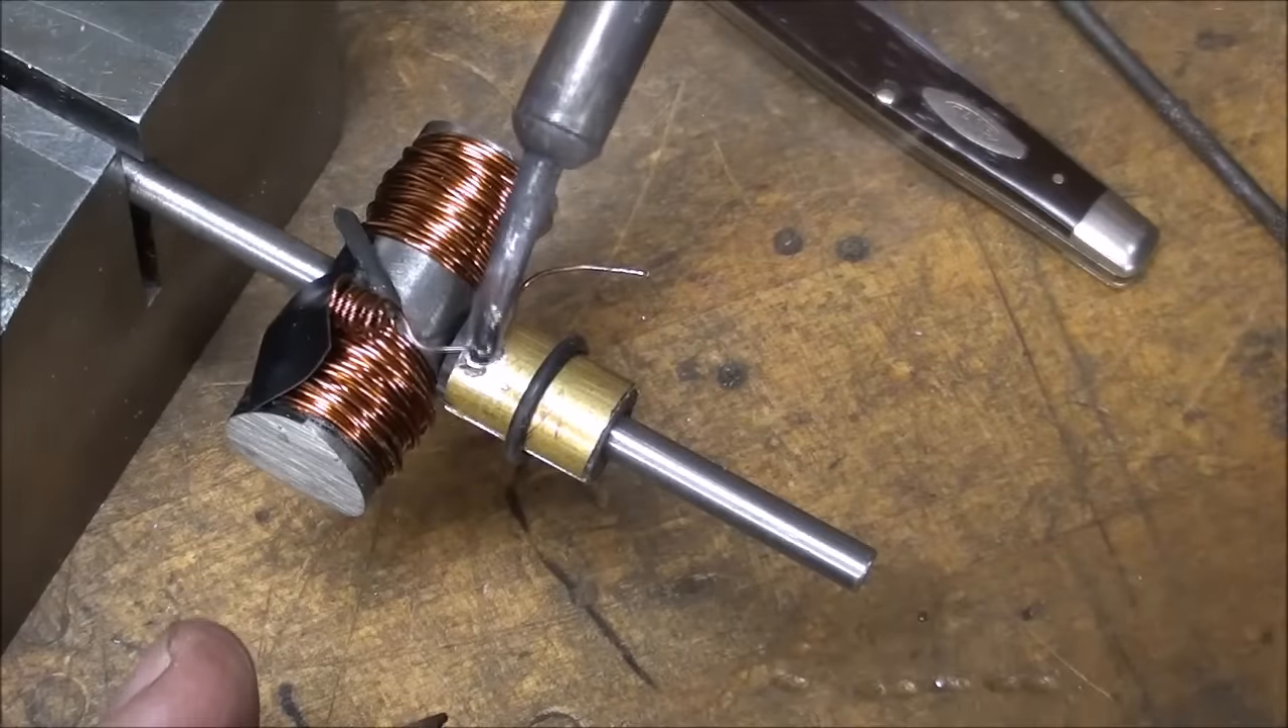Now, notice I have the commutator in place, held with a singular O-ring.